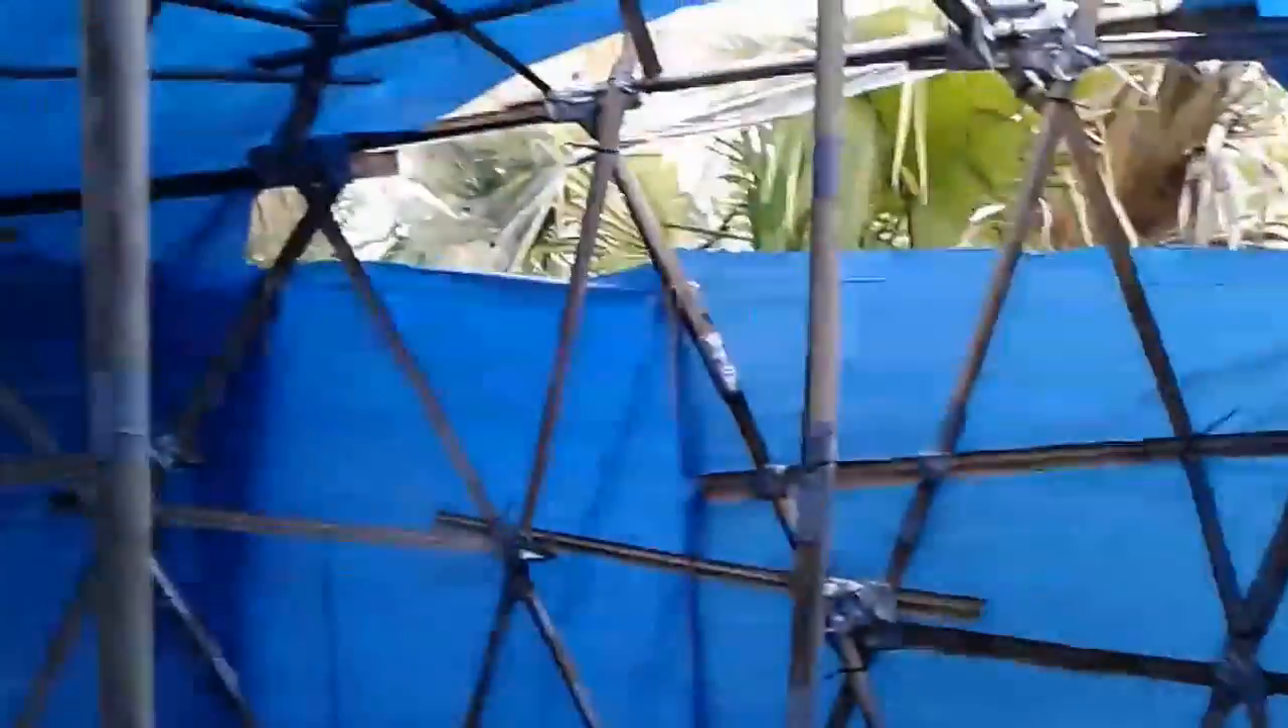Um, roofing still needs to be totally secured. Right now it's not and there's still holes. But most of it's up.